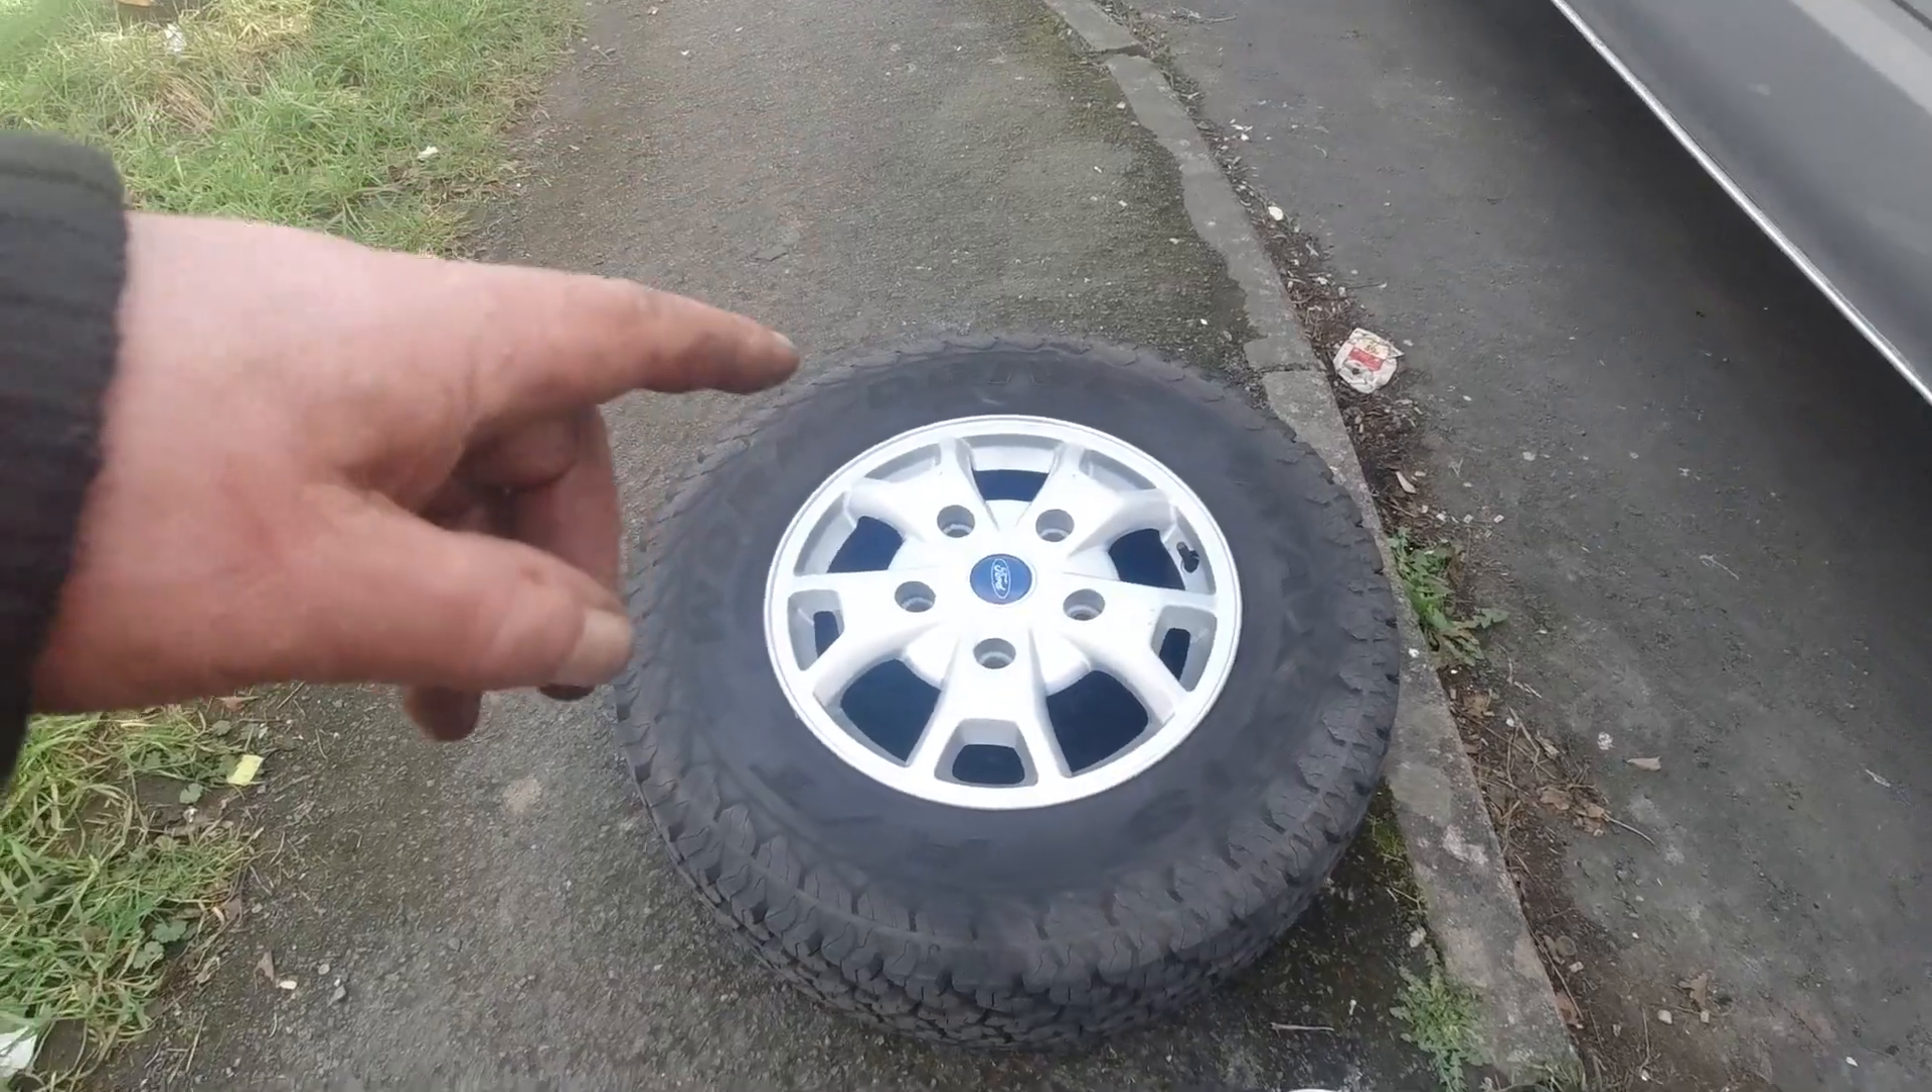All I gotta do is put that wheel back on.